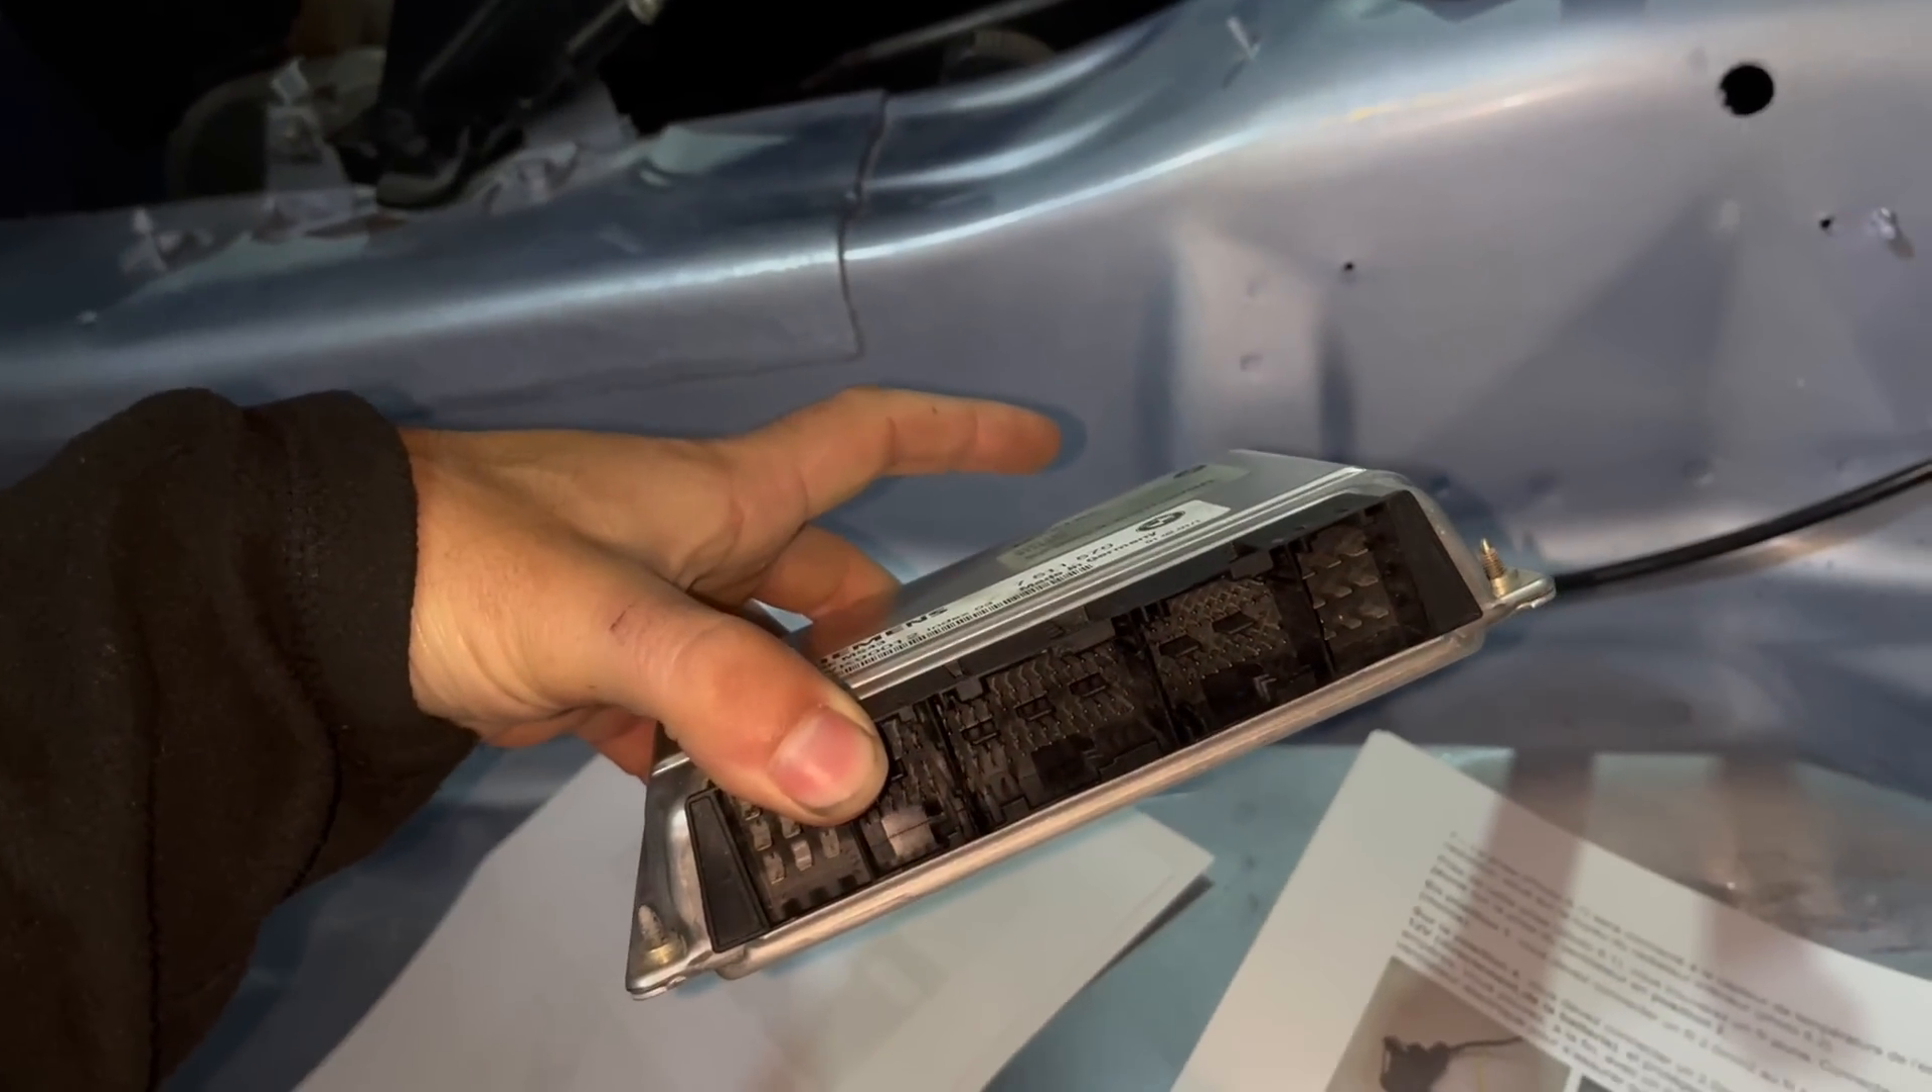La dernière chose Qu'il me reste à faire C'est mettre toutes les prises Sur le calculateur.